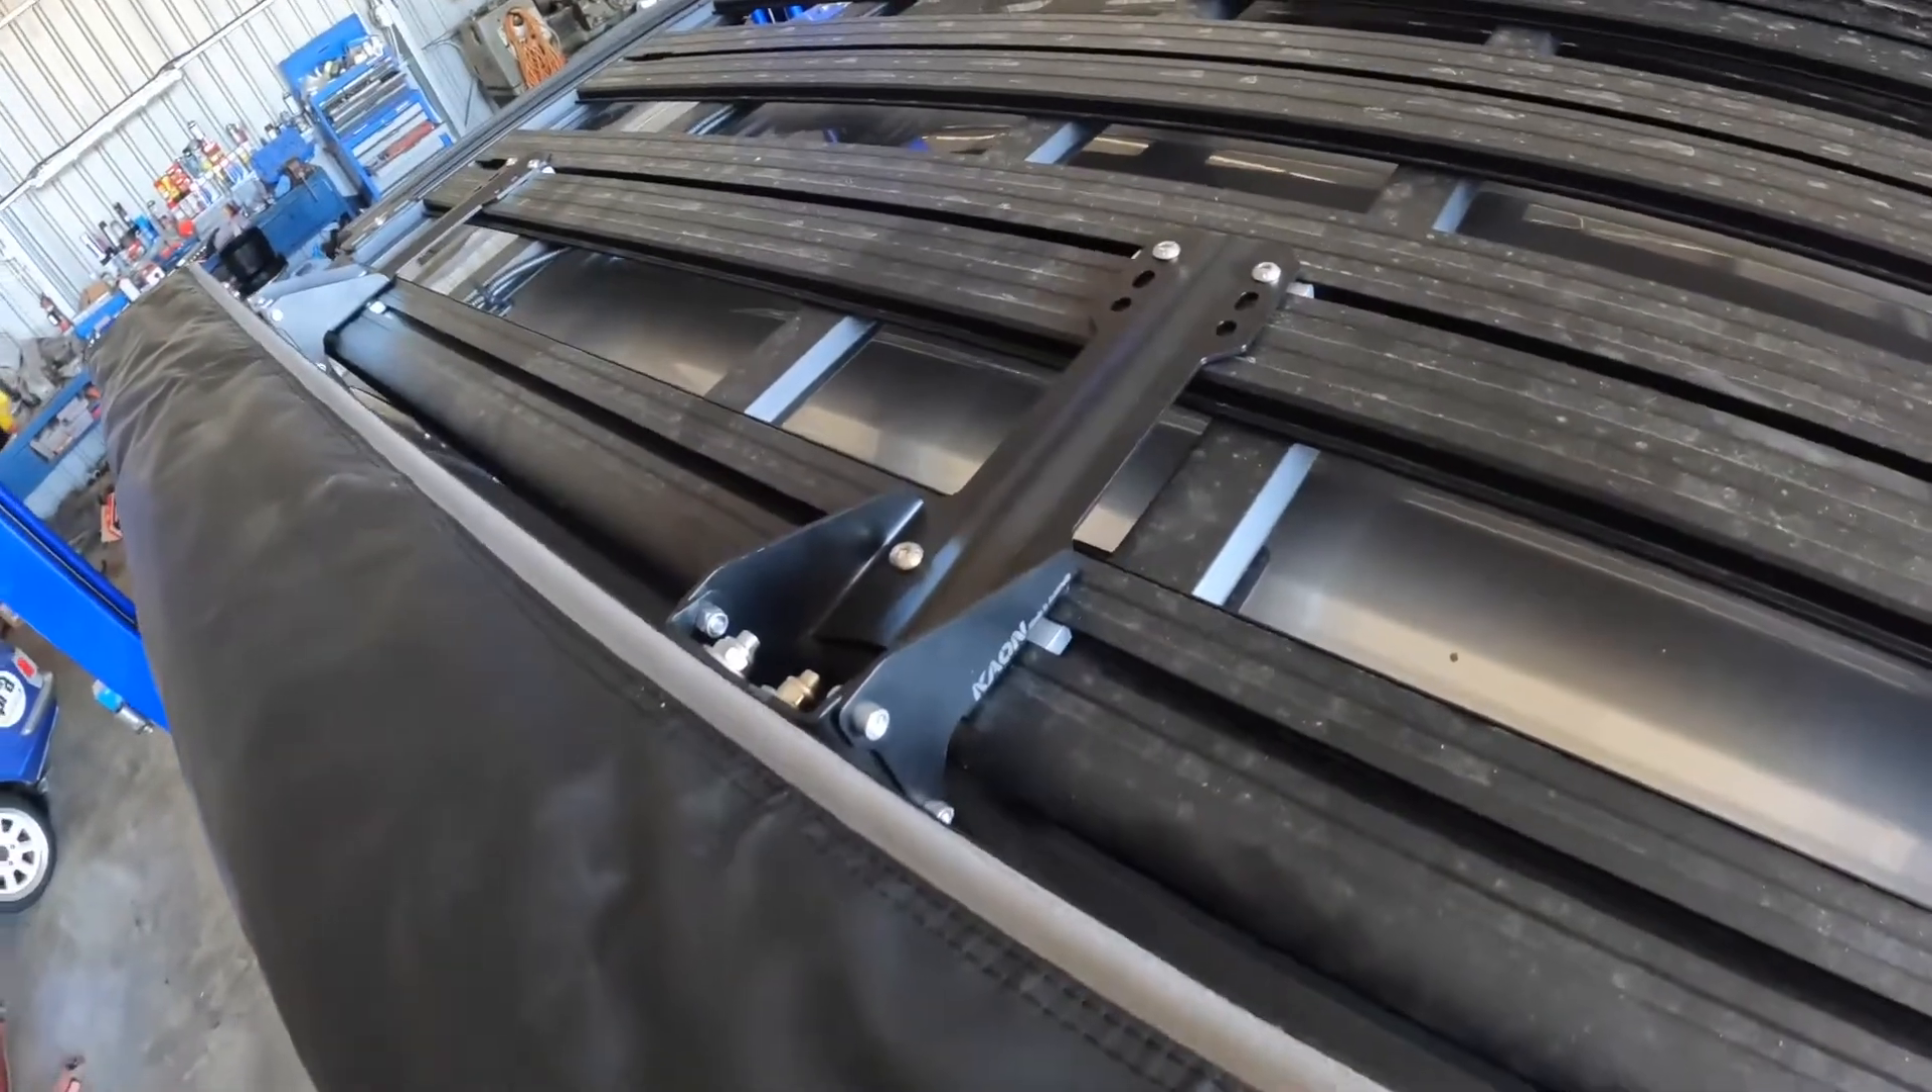This is how the brackets have worked out so they just fit perfectly across two rails.